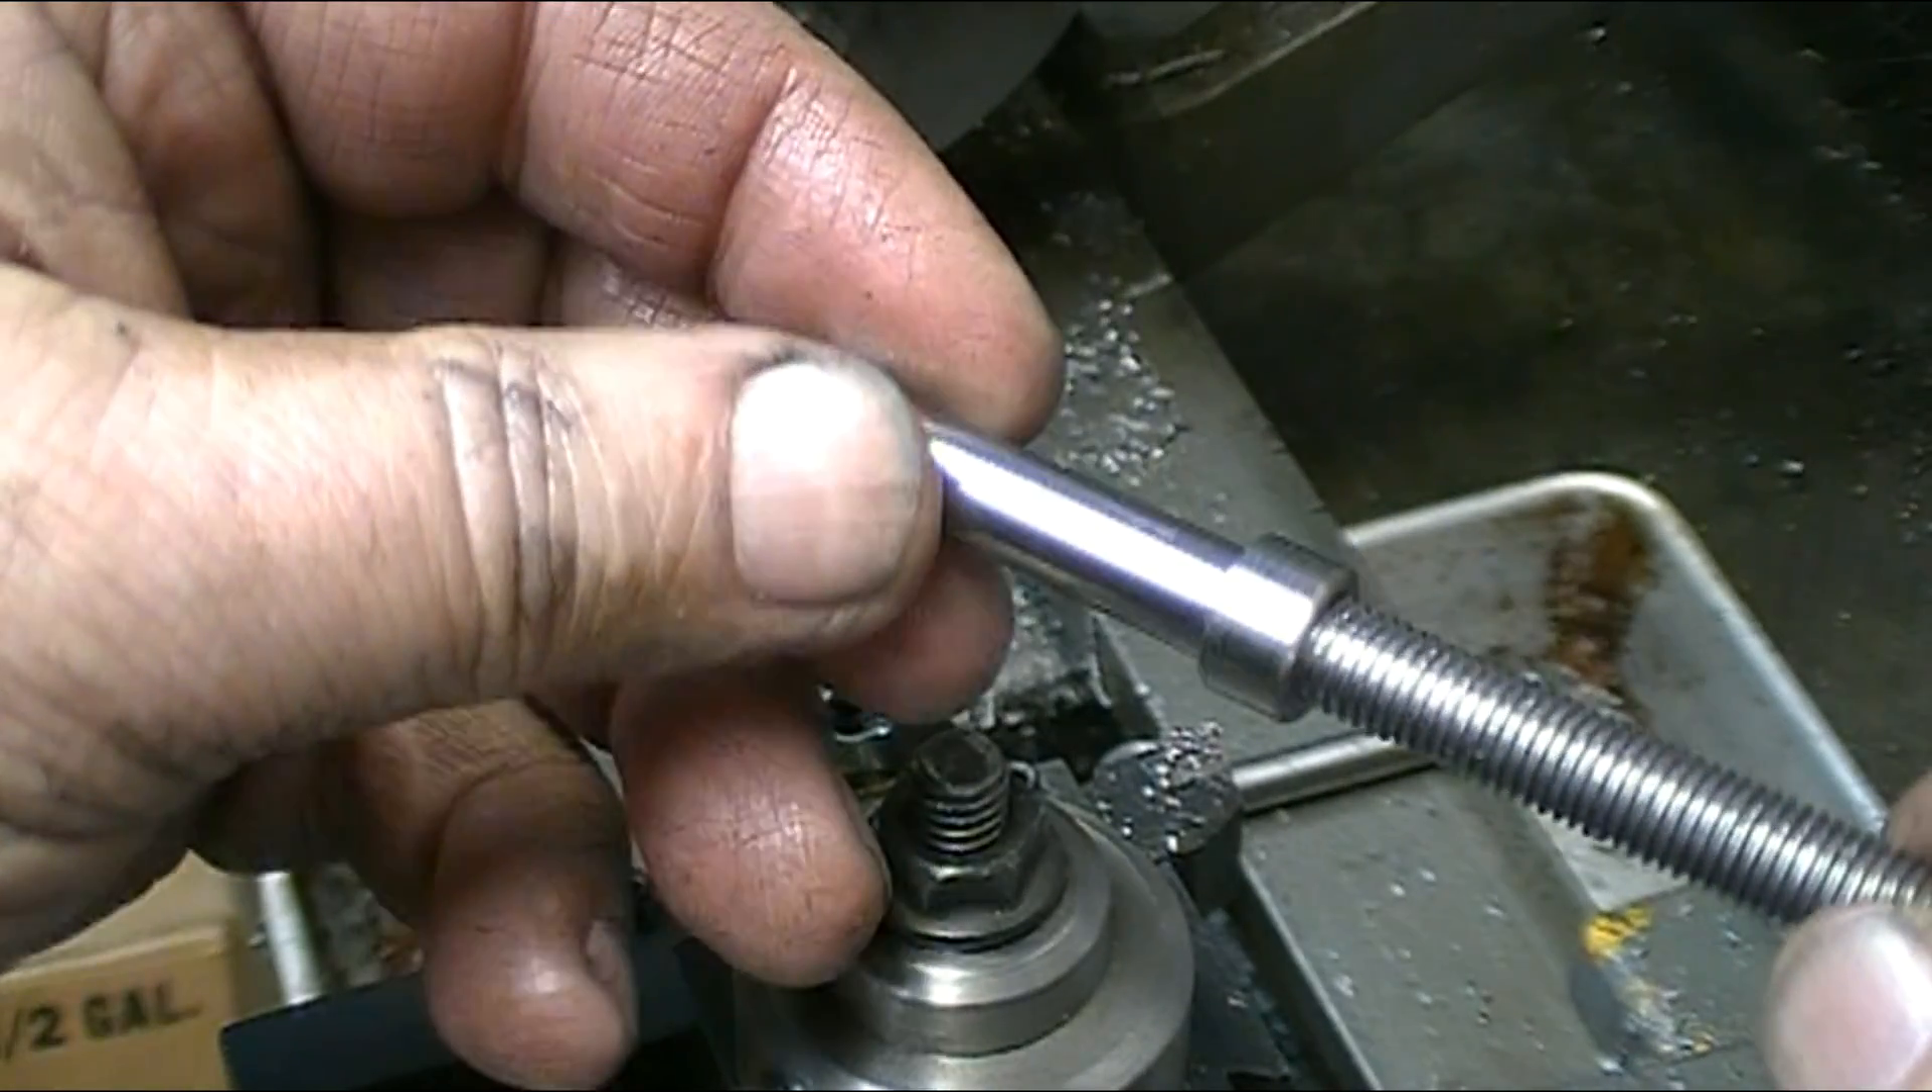I've threaded the collar on, cleaned the threads, and then put some red Loctite on it, and then jammed it up into the non-threaded portion, so once that Loctite sets, it's not going anywhere.